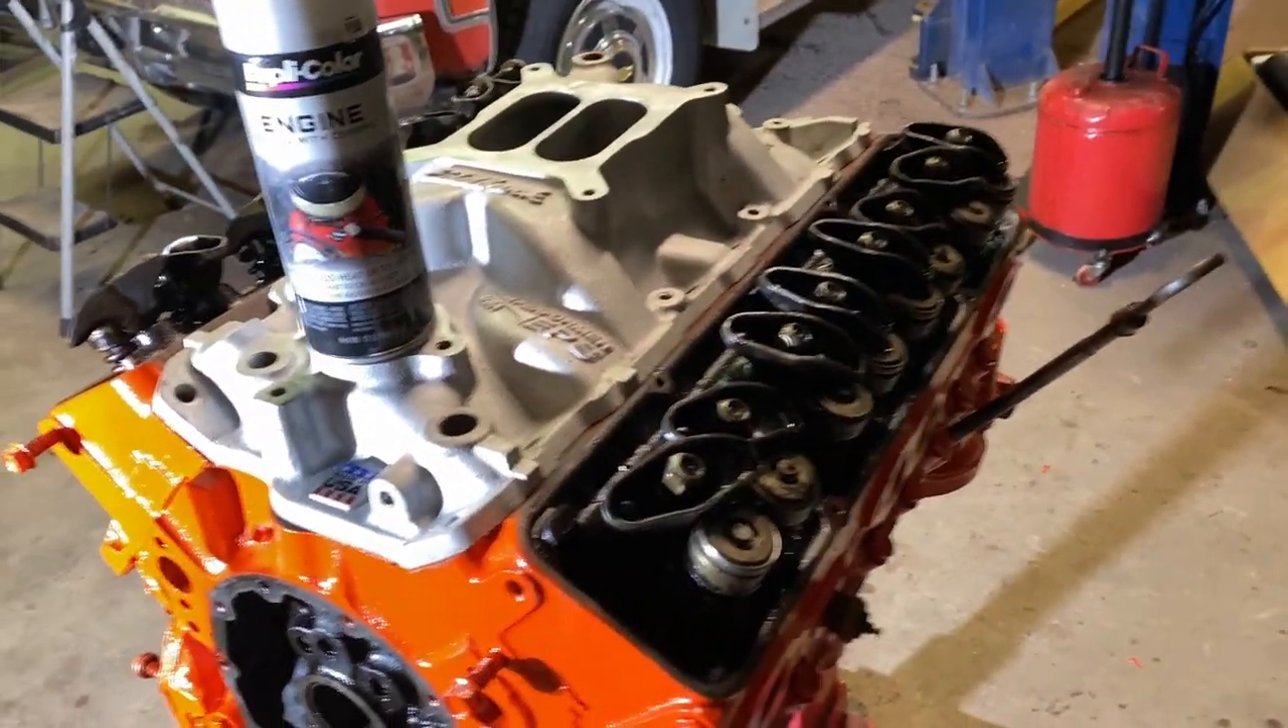I just have this intake sitting on here for now.